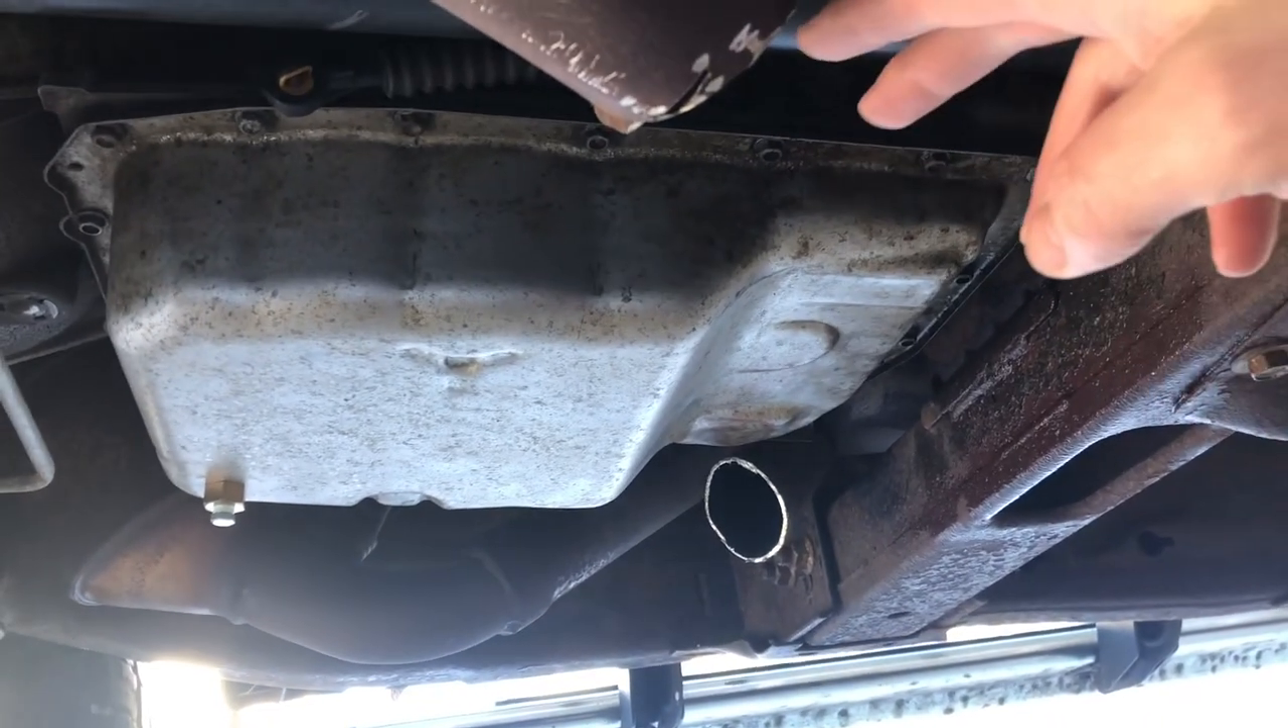So, the transmission pan is reinstalled. You can see we got the drain plug there.